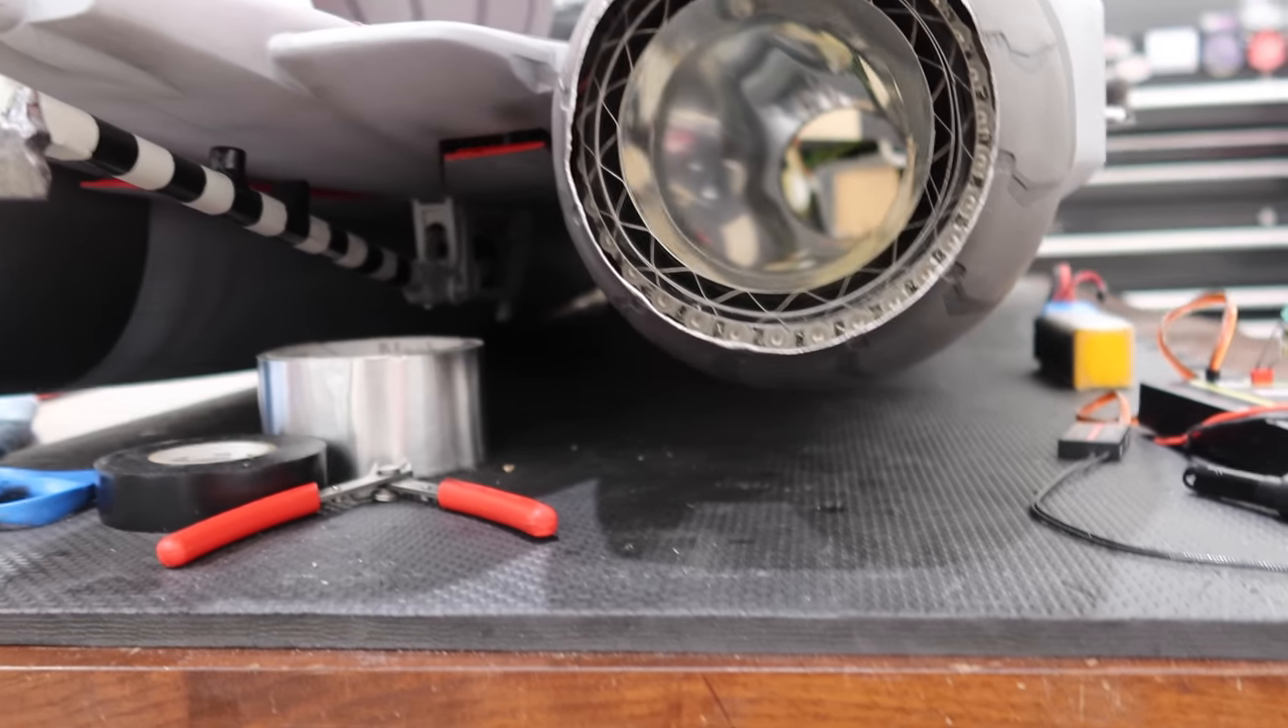We've got a nice open gap around the exhaust cone and the pipe.